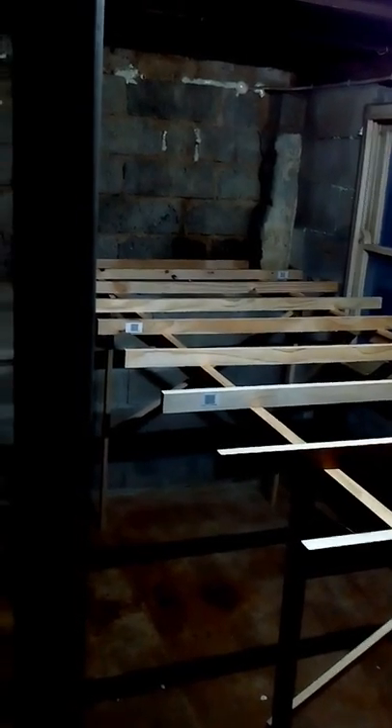We've got preliminary bench work in place.